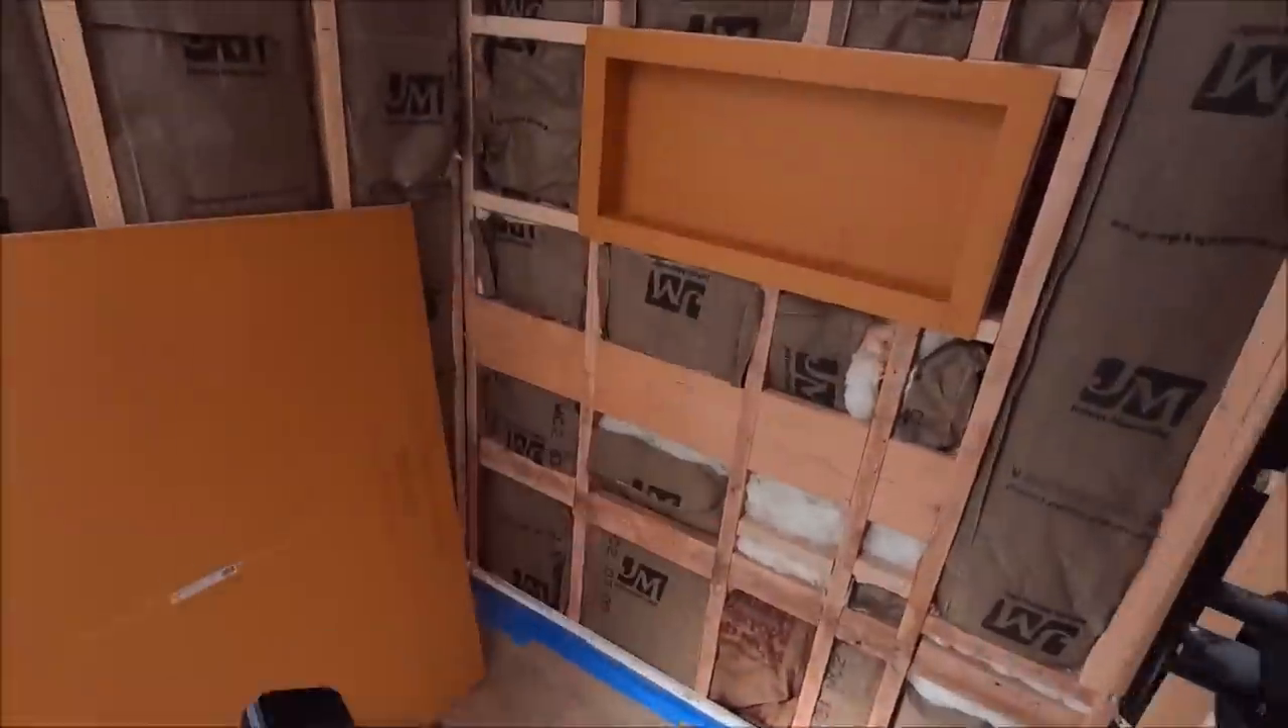Niche is all framed out. There's our prefab.